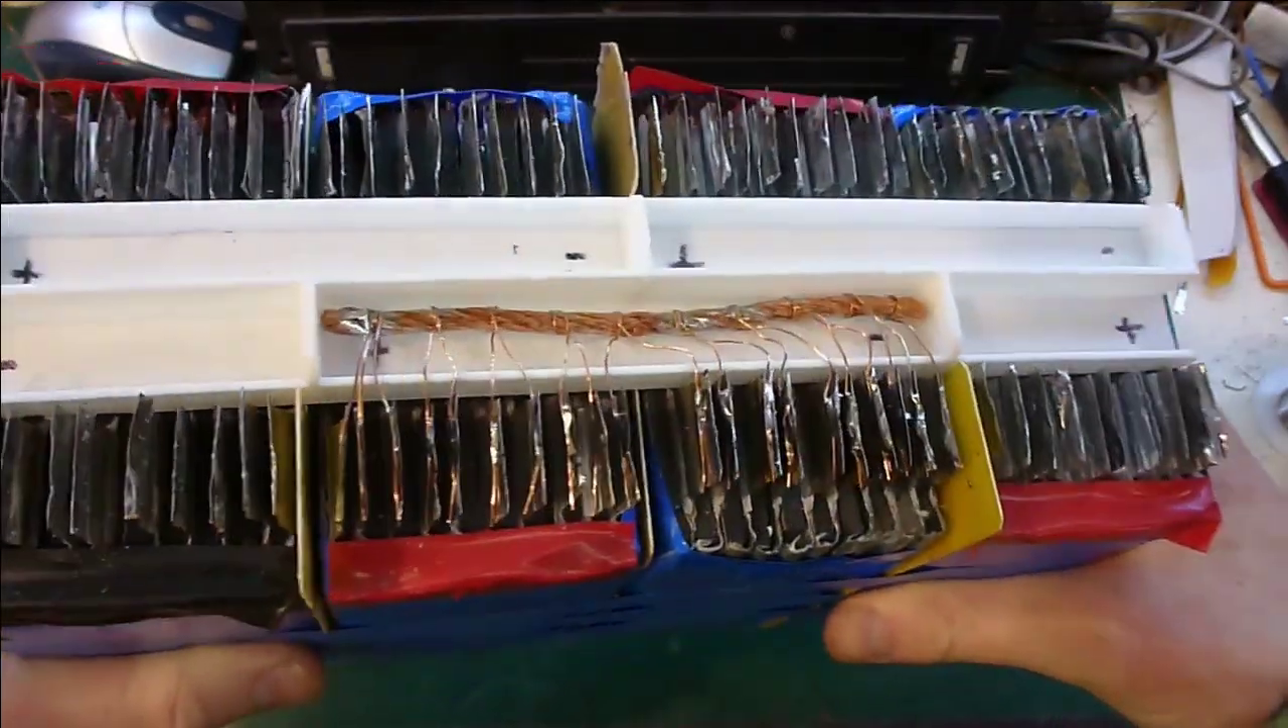Okay, here's the first bus bar soldered in, and it's kind of okay, I'm hoping the next ones will be a little bit tidier than that, but I think I know what I need to do now, so onwards.